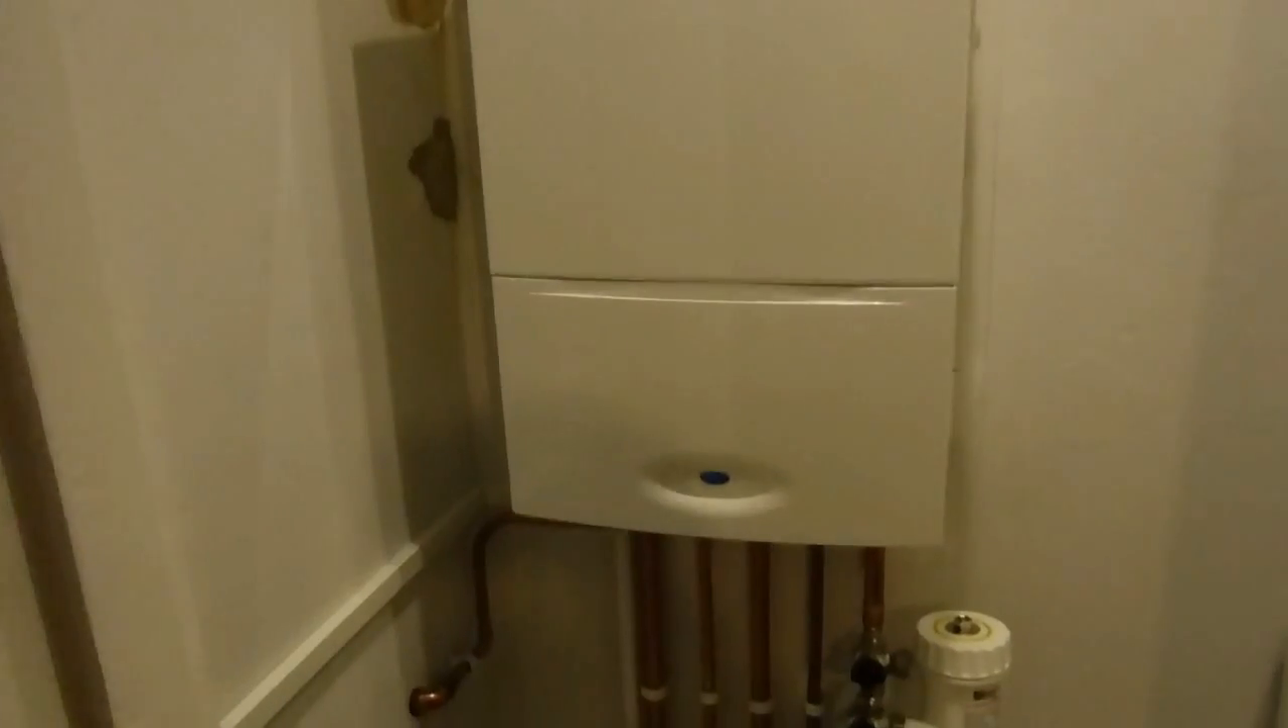As you can see. We've got the boiler all back together. And the cover back on.